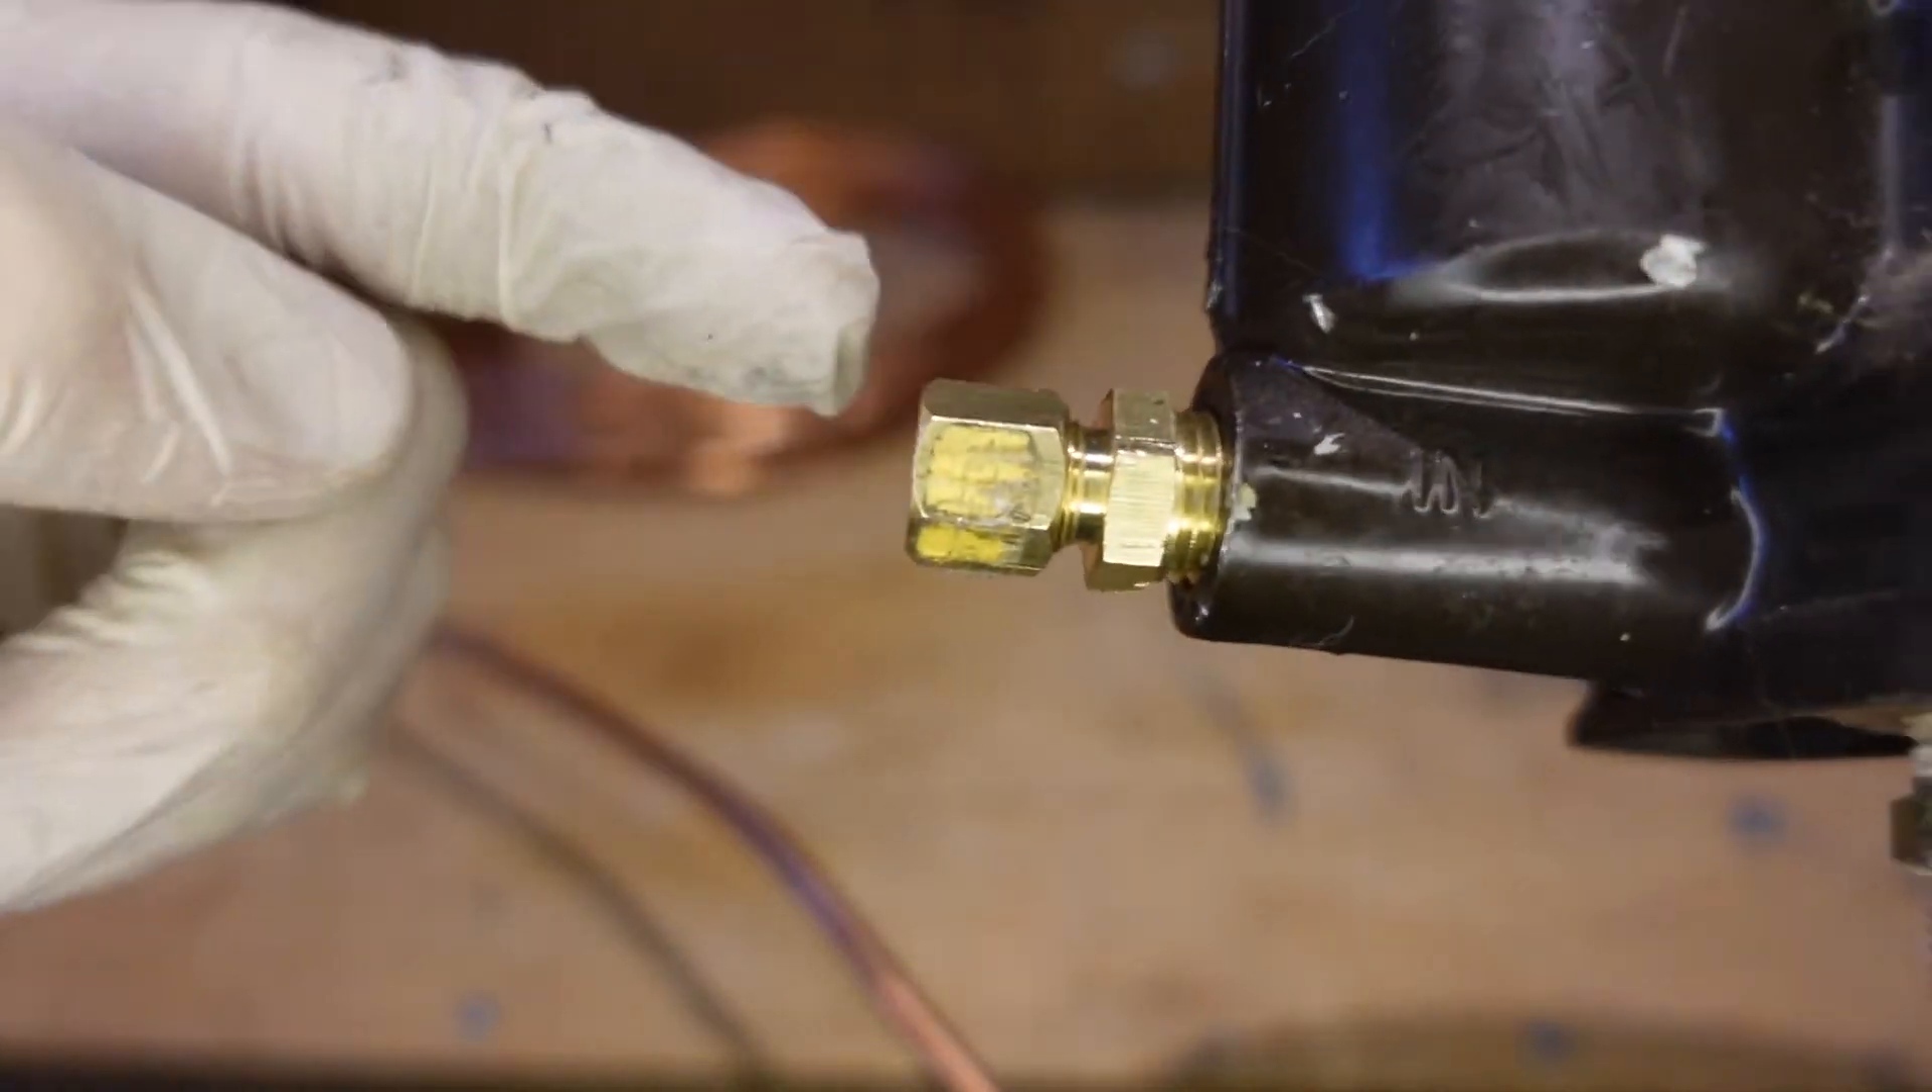I already put the fitting into the regulator but this guy here I'm just going to unscrew it and you'll see a little ring come out of it.